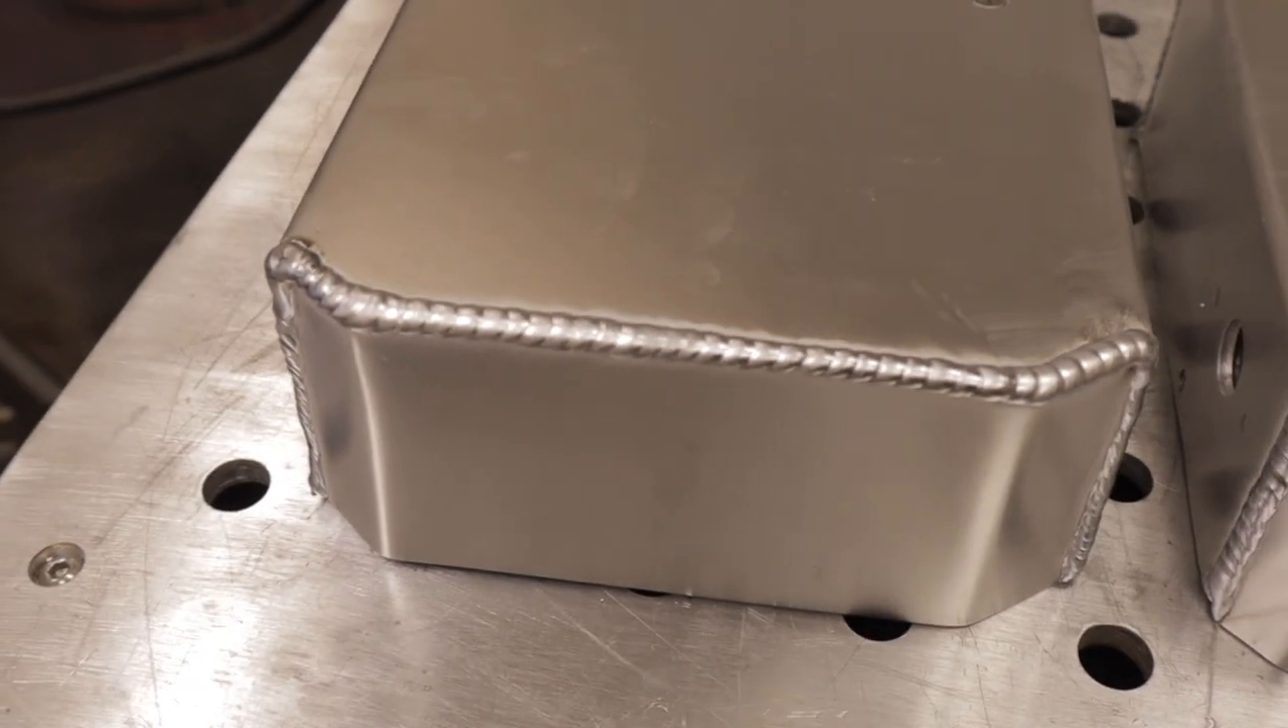I got all my plates welded on and now i'm ready to clean everything up.